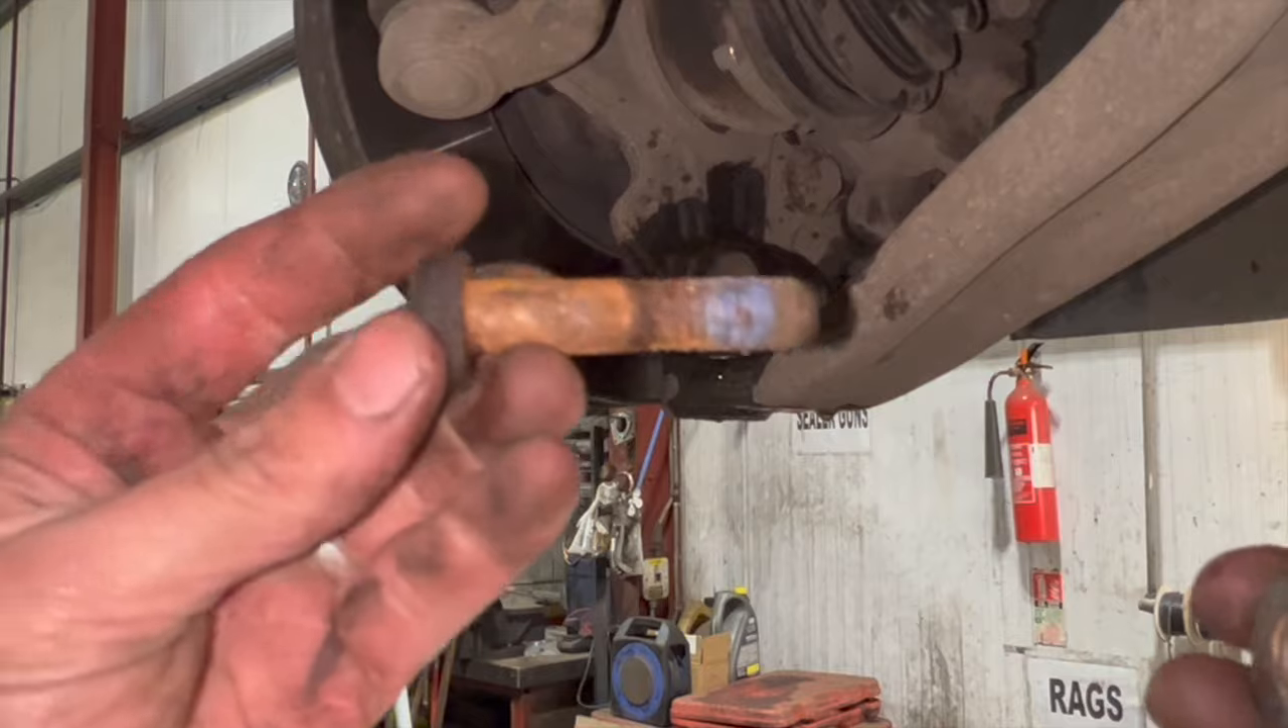I've just got the bolt out there.